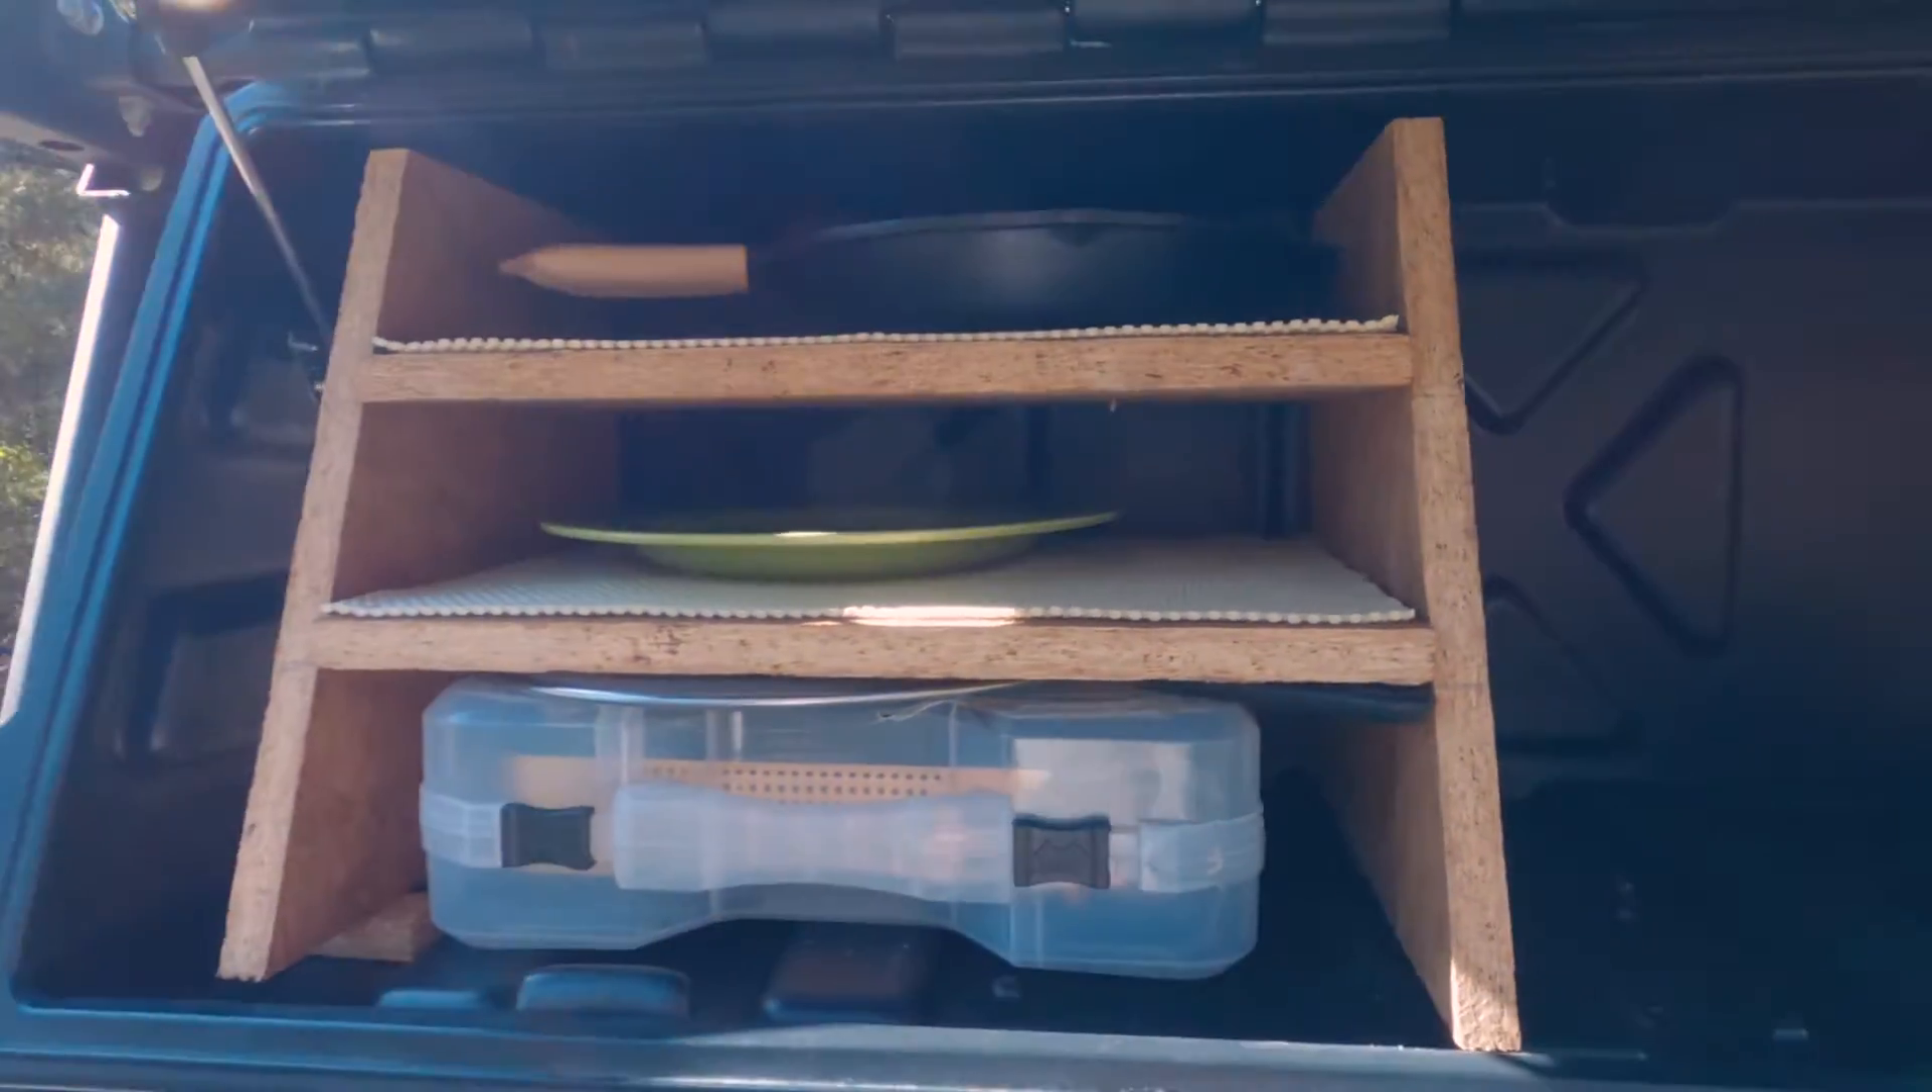Got the shelving in.